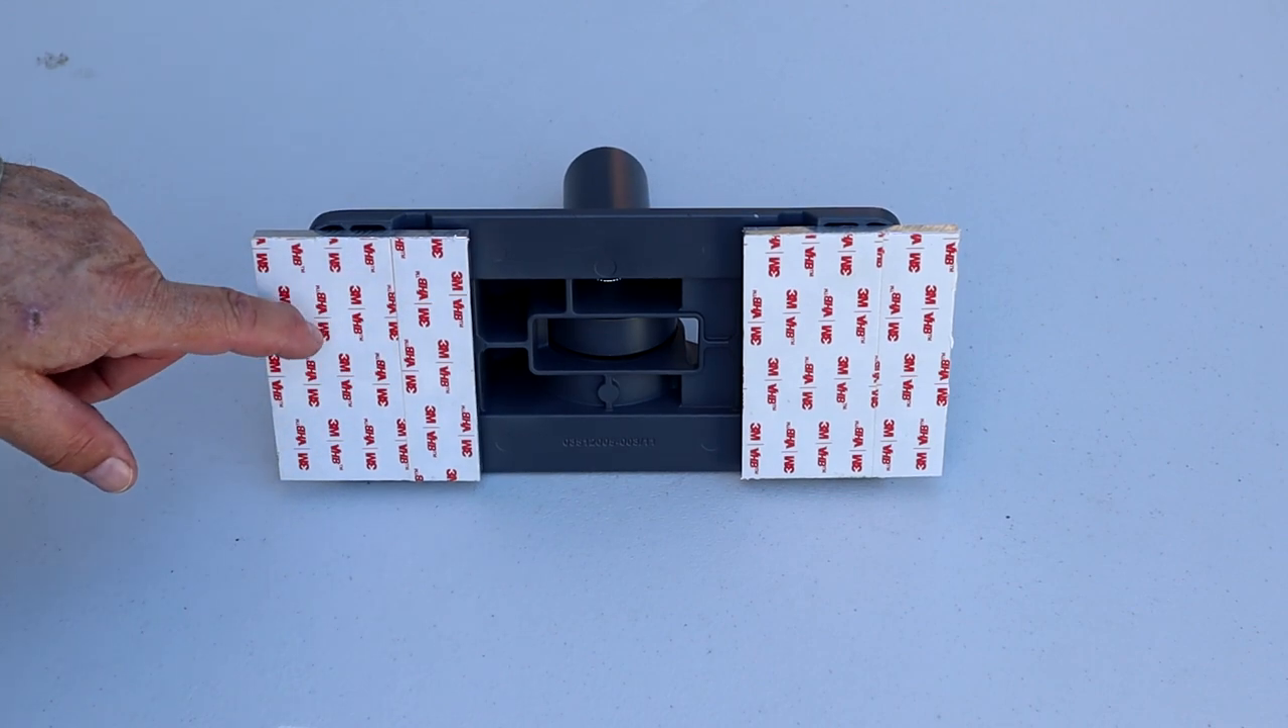So I've applied the VHB tape to the bottom of each of the aluminum plates.